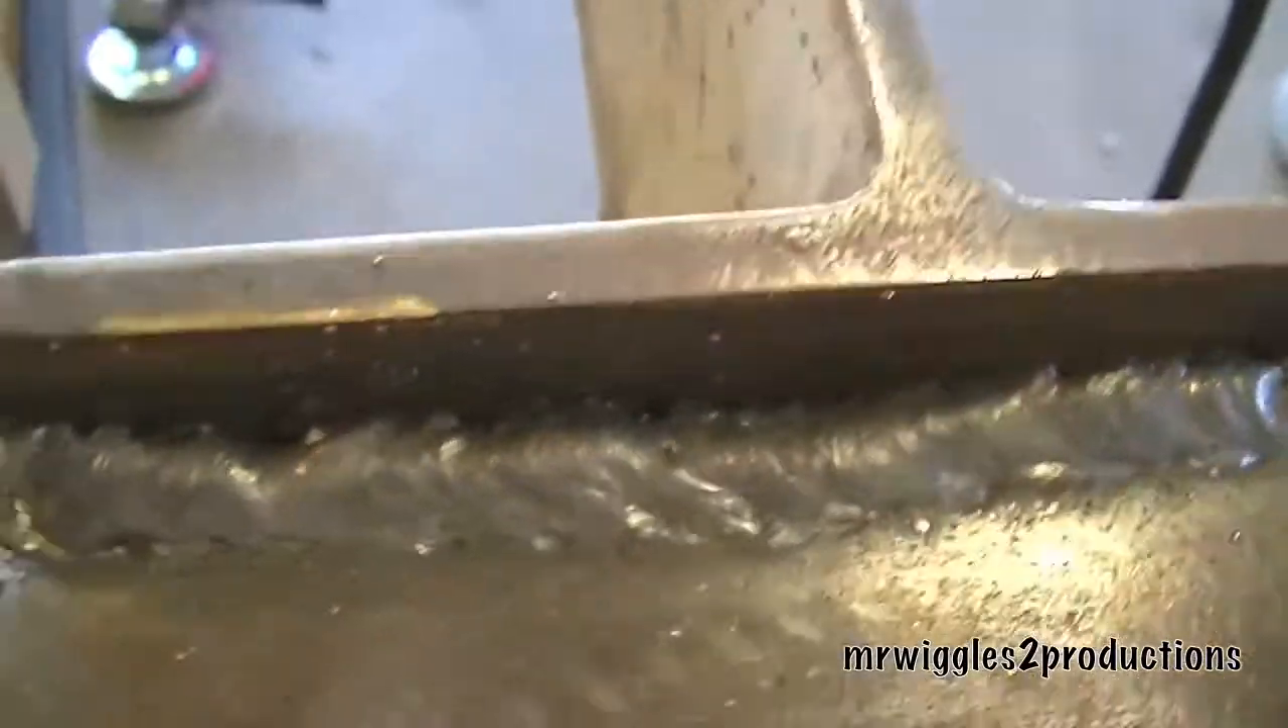Okay, so I just finished putting another bead on the back. That's the back lip.